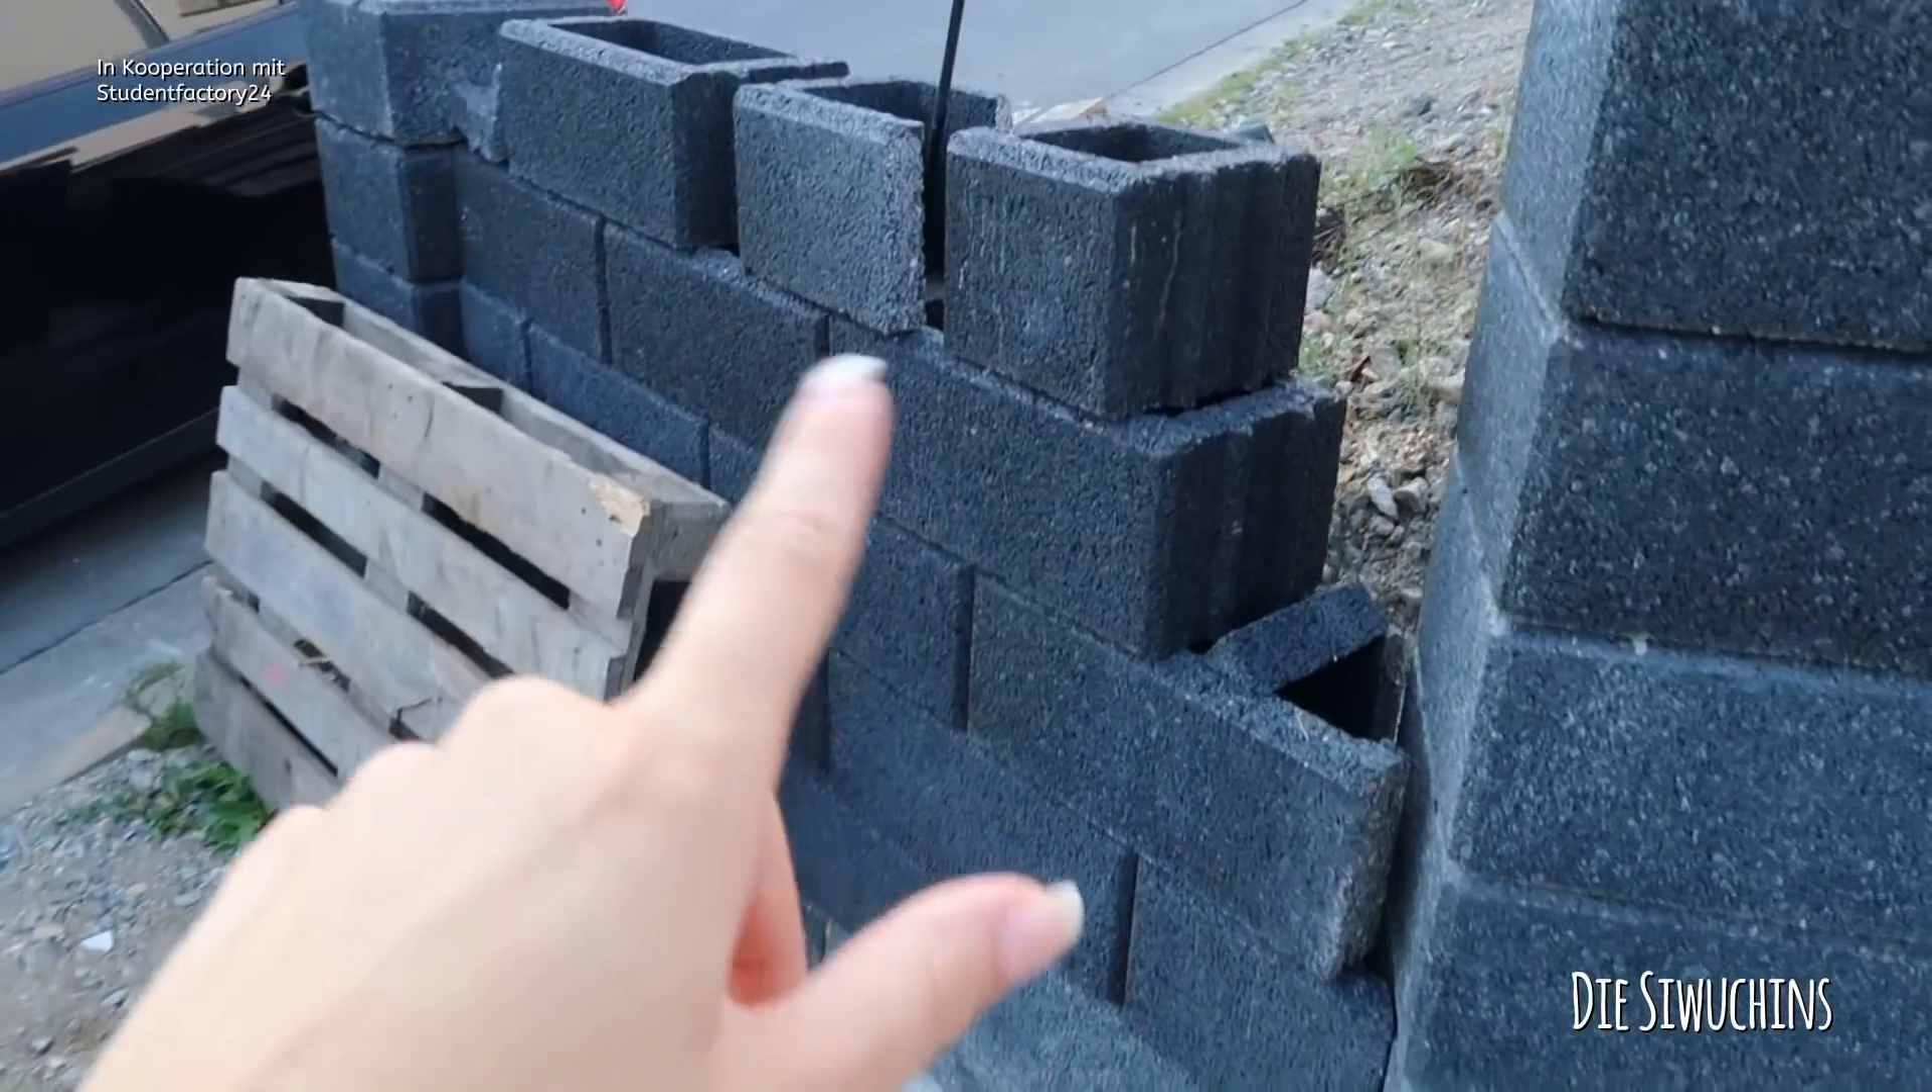Hier fehlen nämlich noch zwei, drei Steine und die Abdeckplatten.